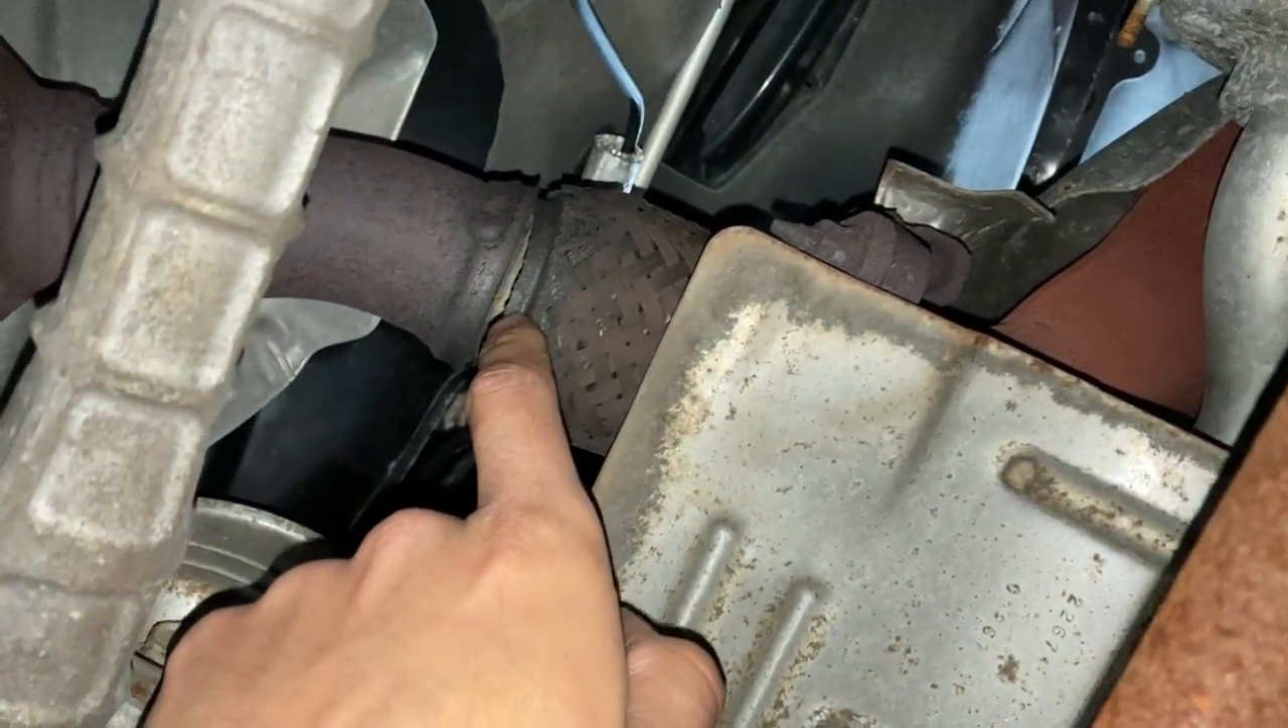If you take a look right here there's a nasty crack or gap between these two pipes.